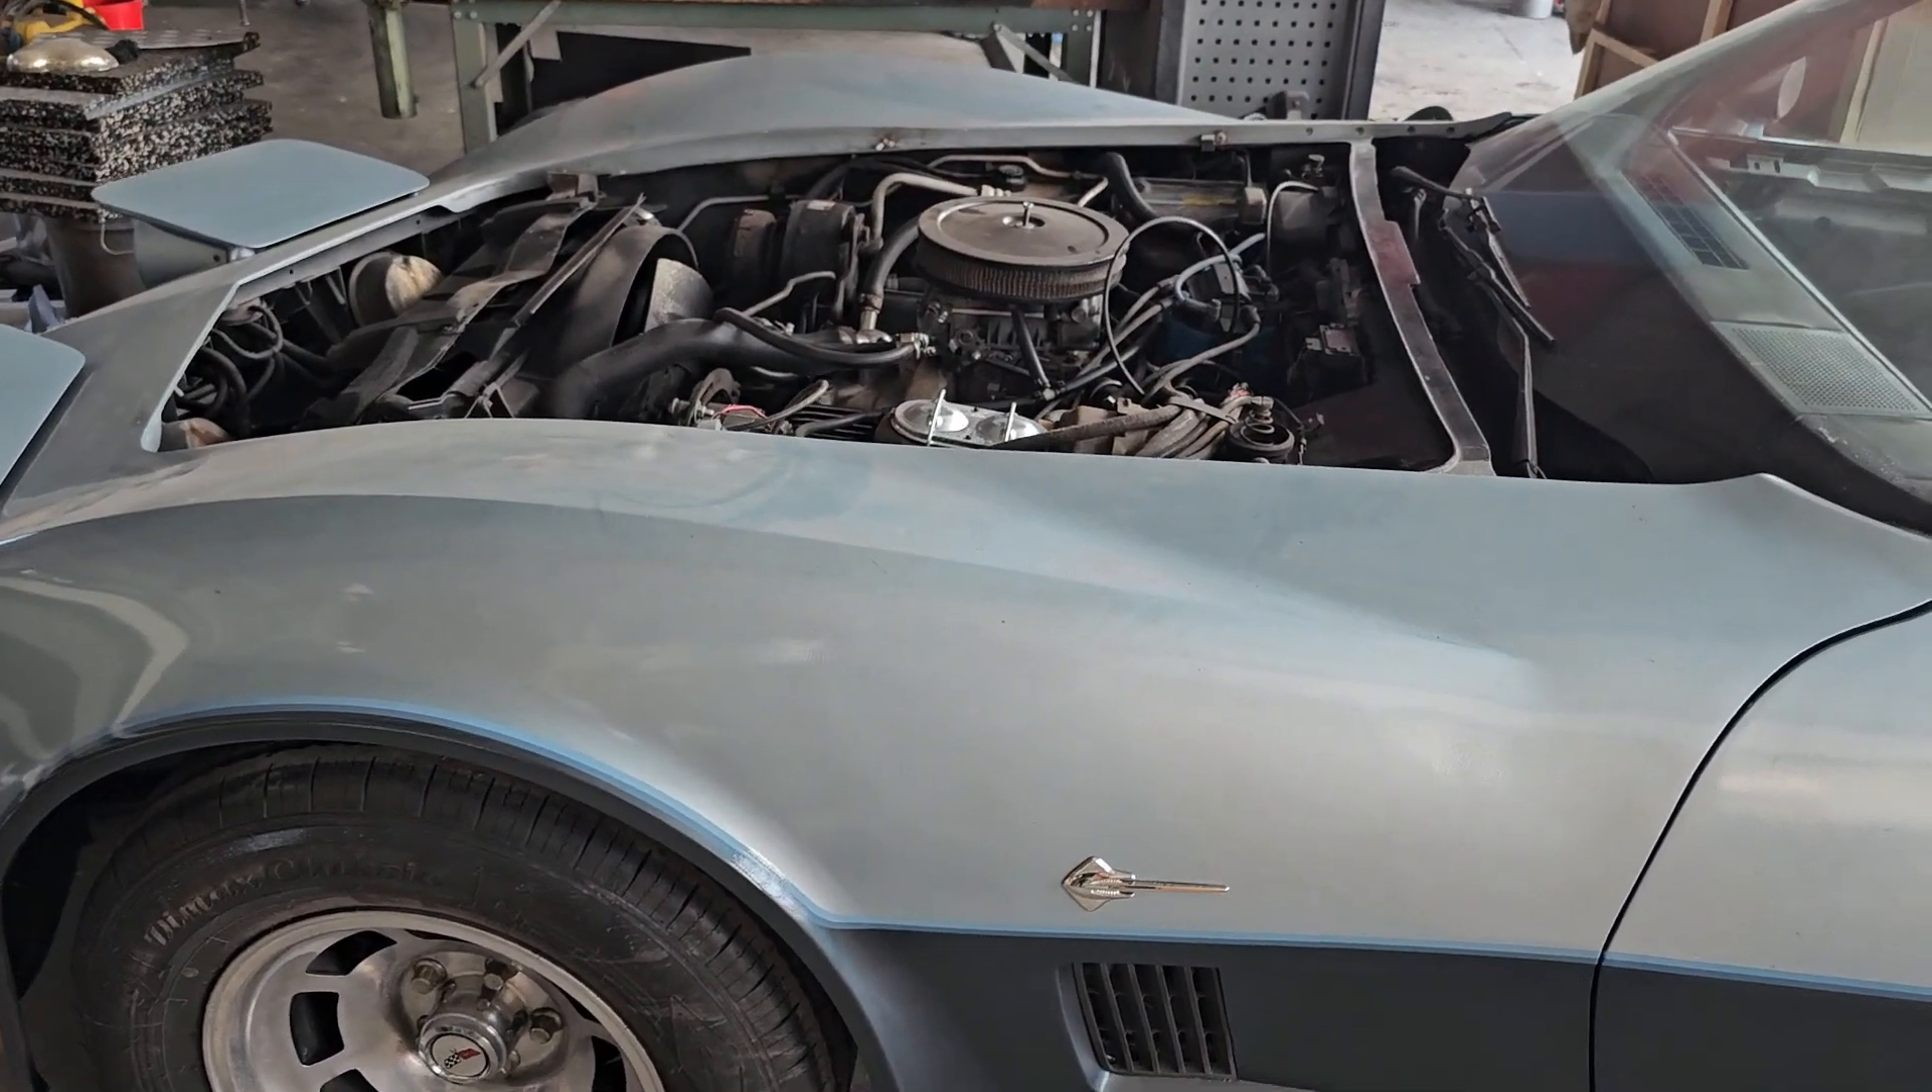Die Haube ist noch nicht wieder montiert.